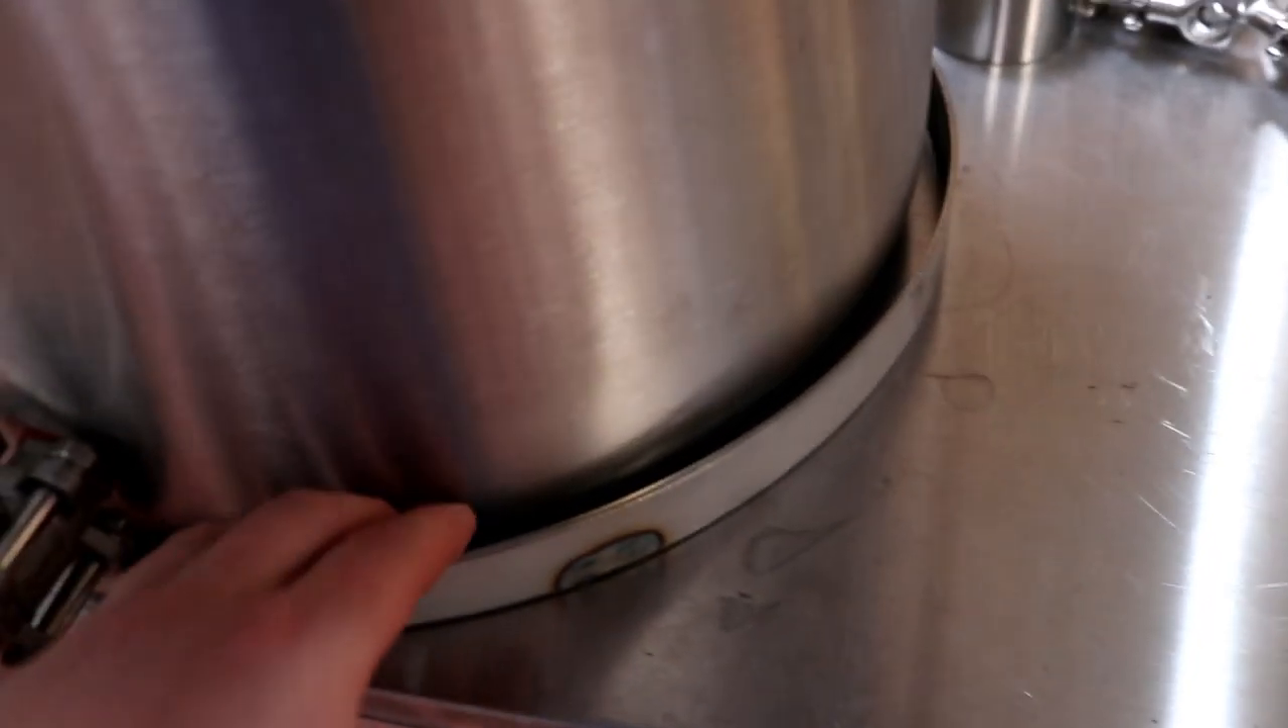So you see how there's a gap around the edge.